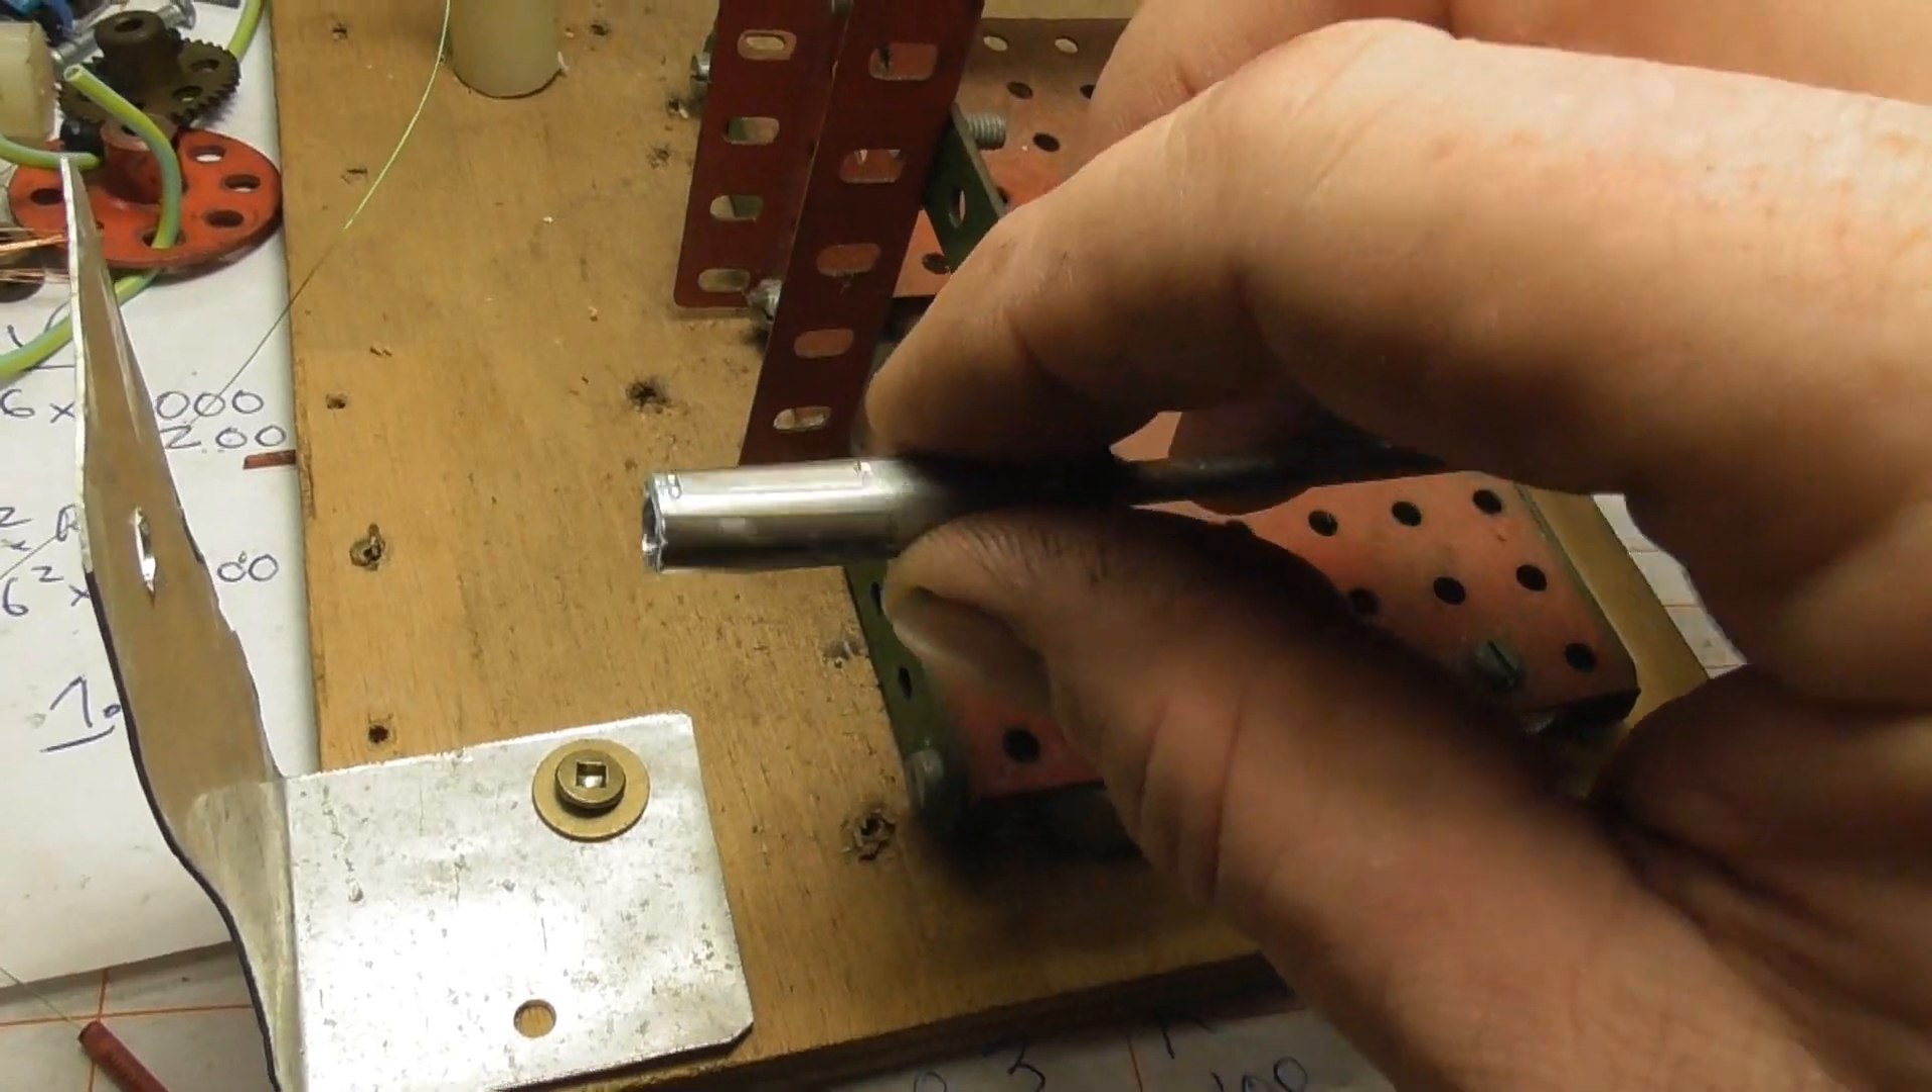And I have drilled this little sleeve here from aluminium which I press fitted onto the Meccano shaft.